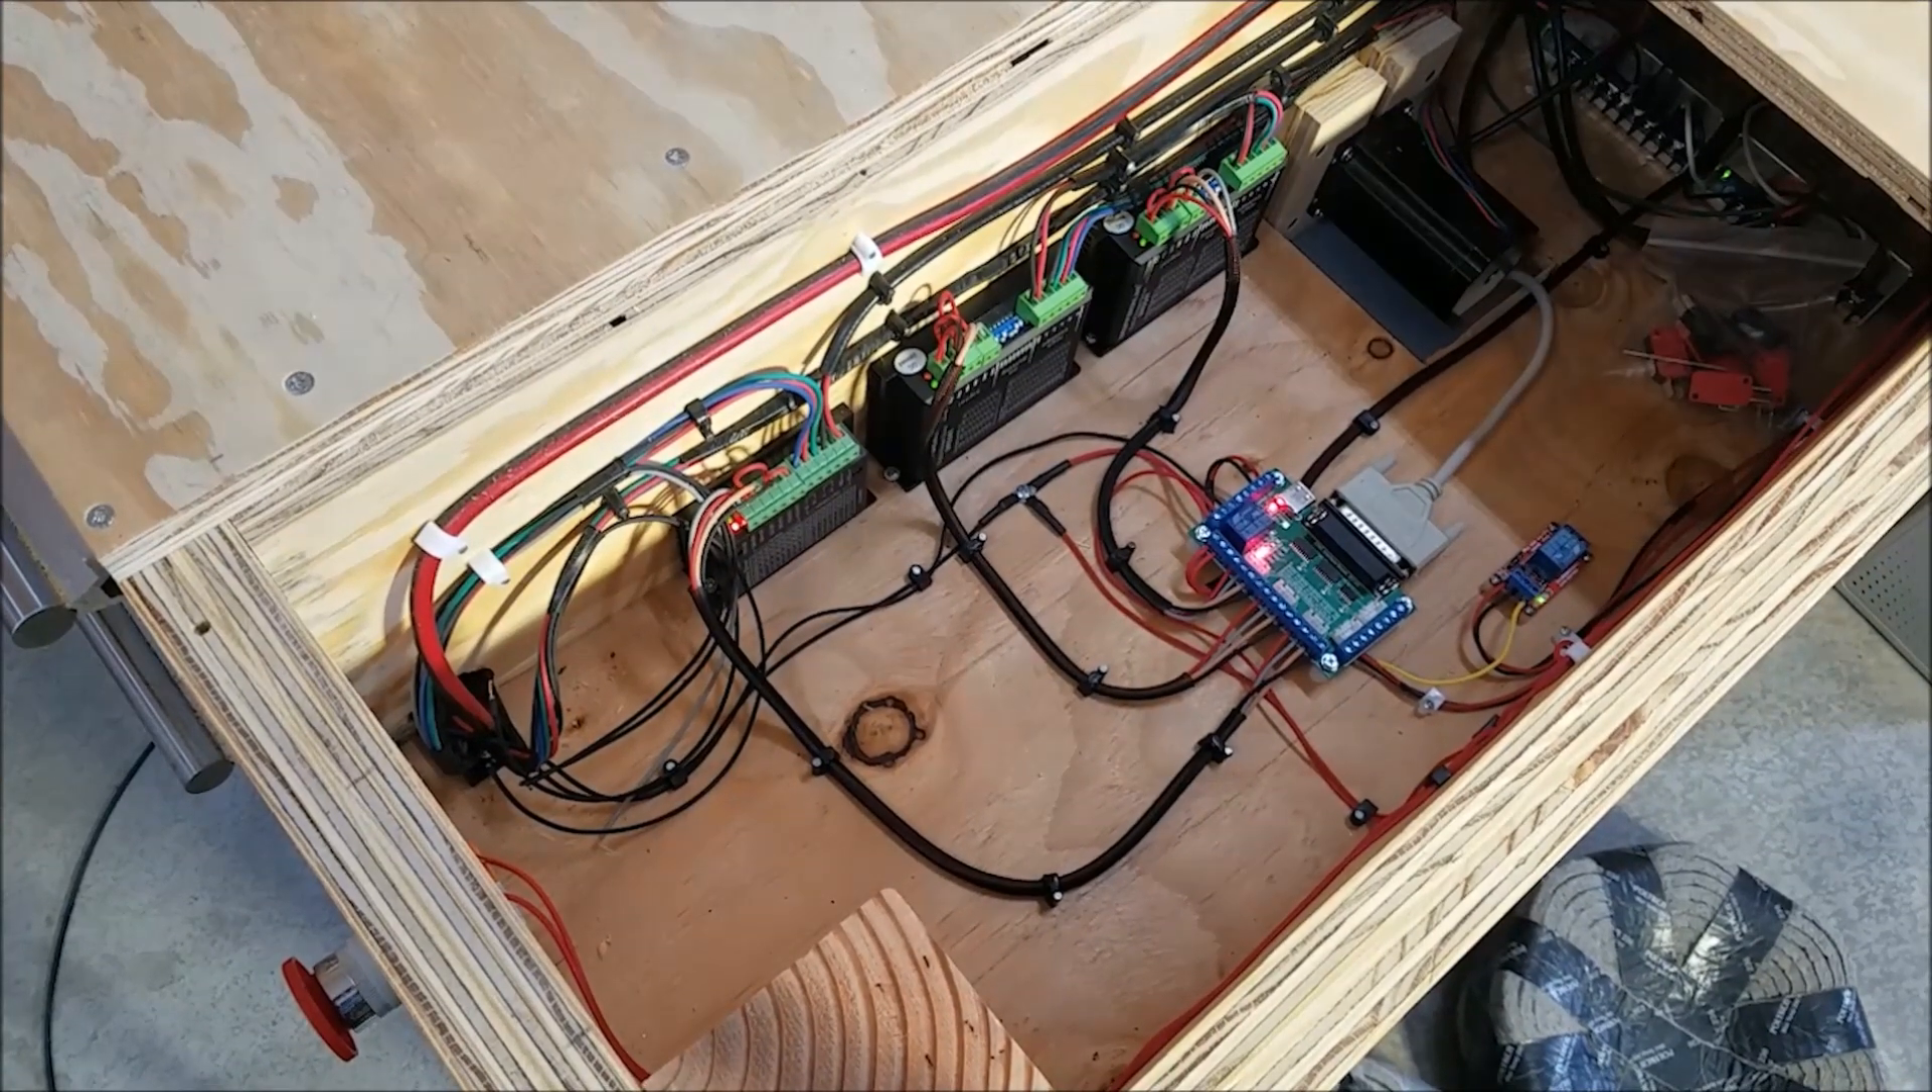All right, new drives are installed.